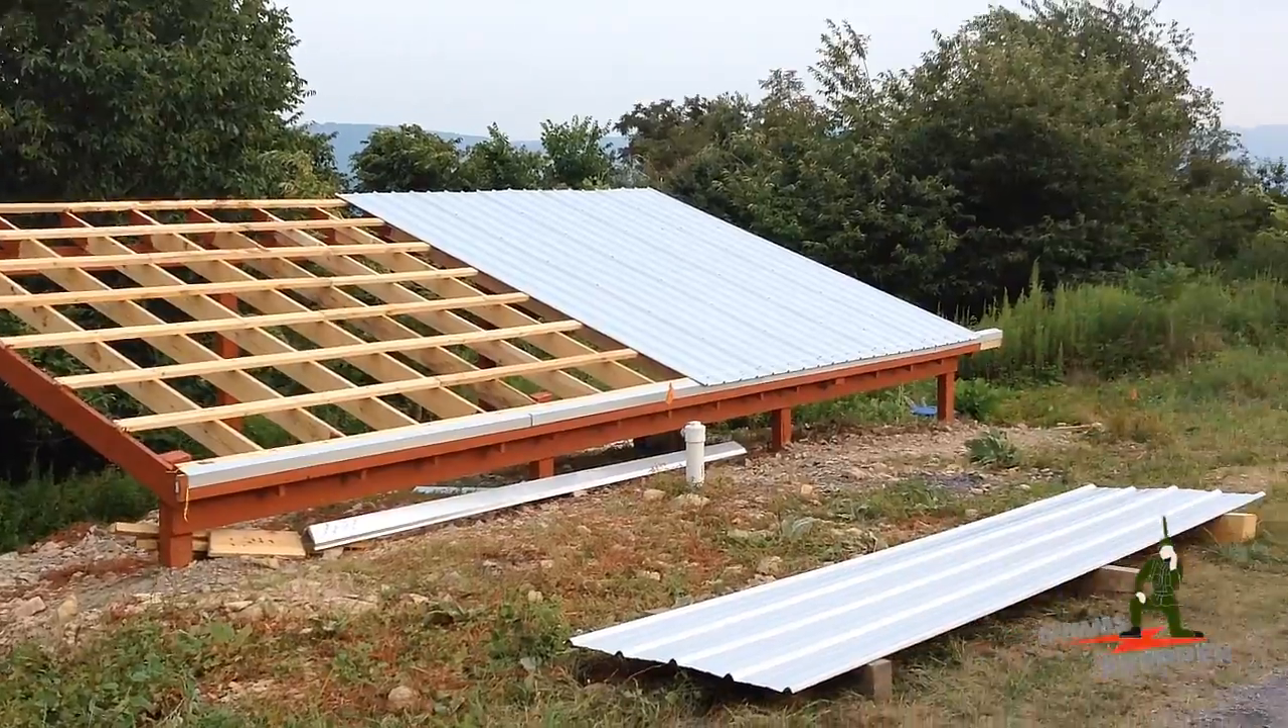Metal roofing came today, as you can see, and we got about half of it up, screwed down.